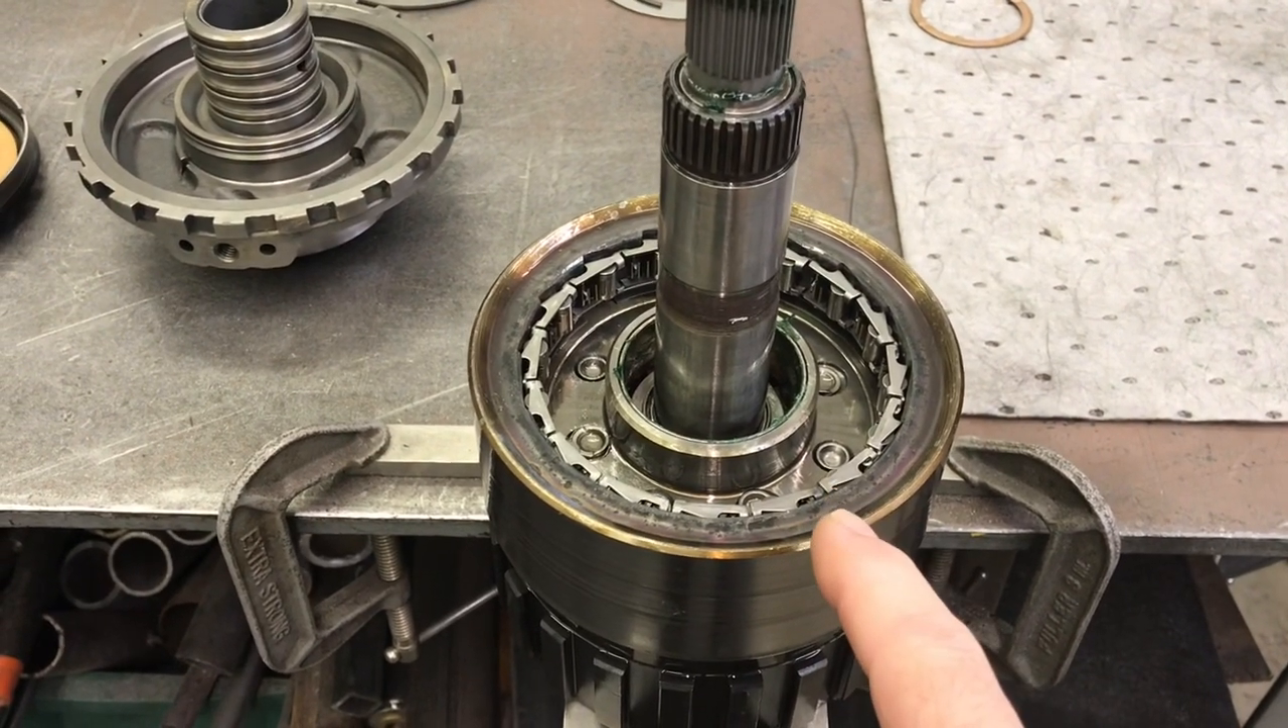I installed the low roller clutch or sprag, technically a low roller clutch, into the reaction carrier.